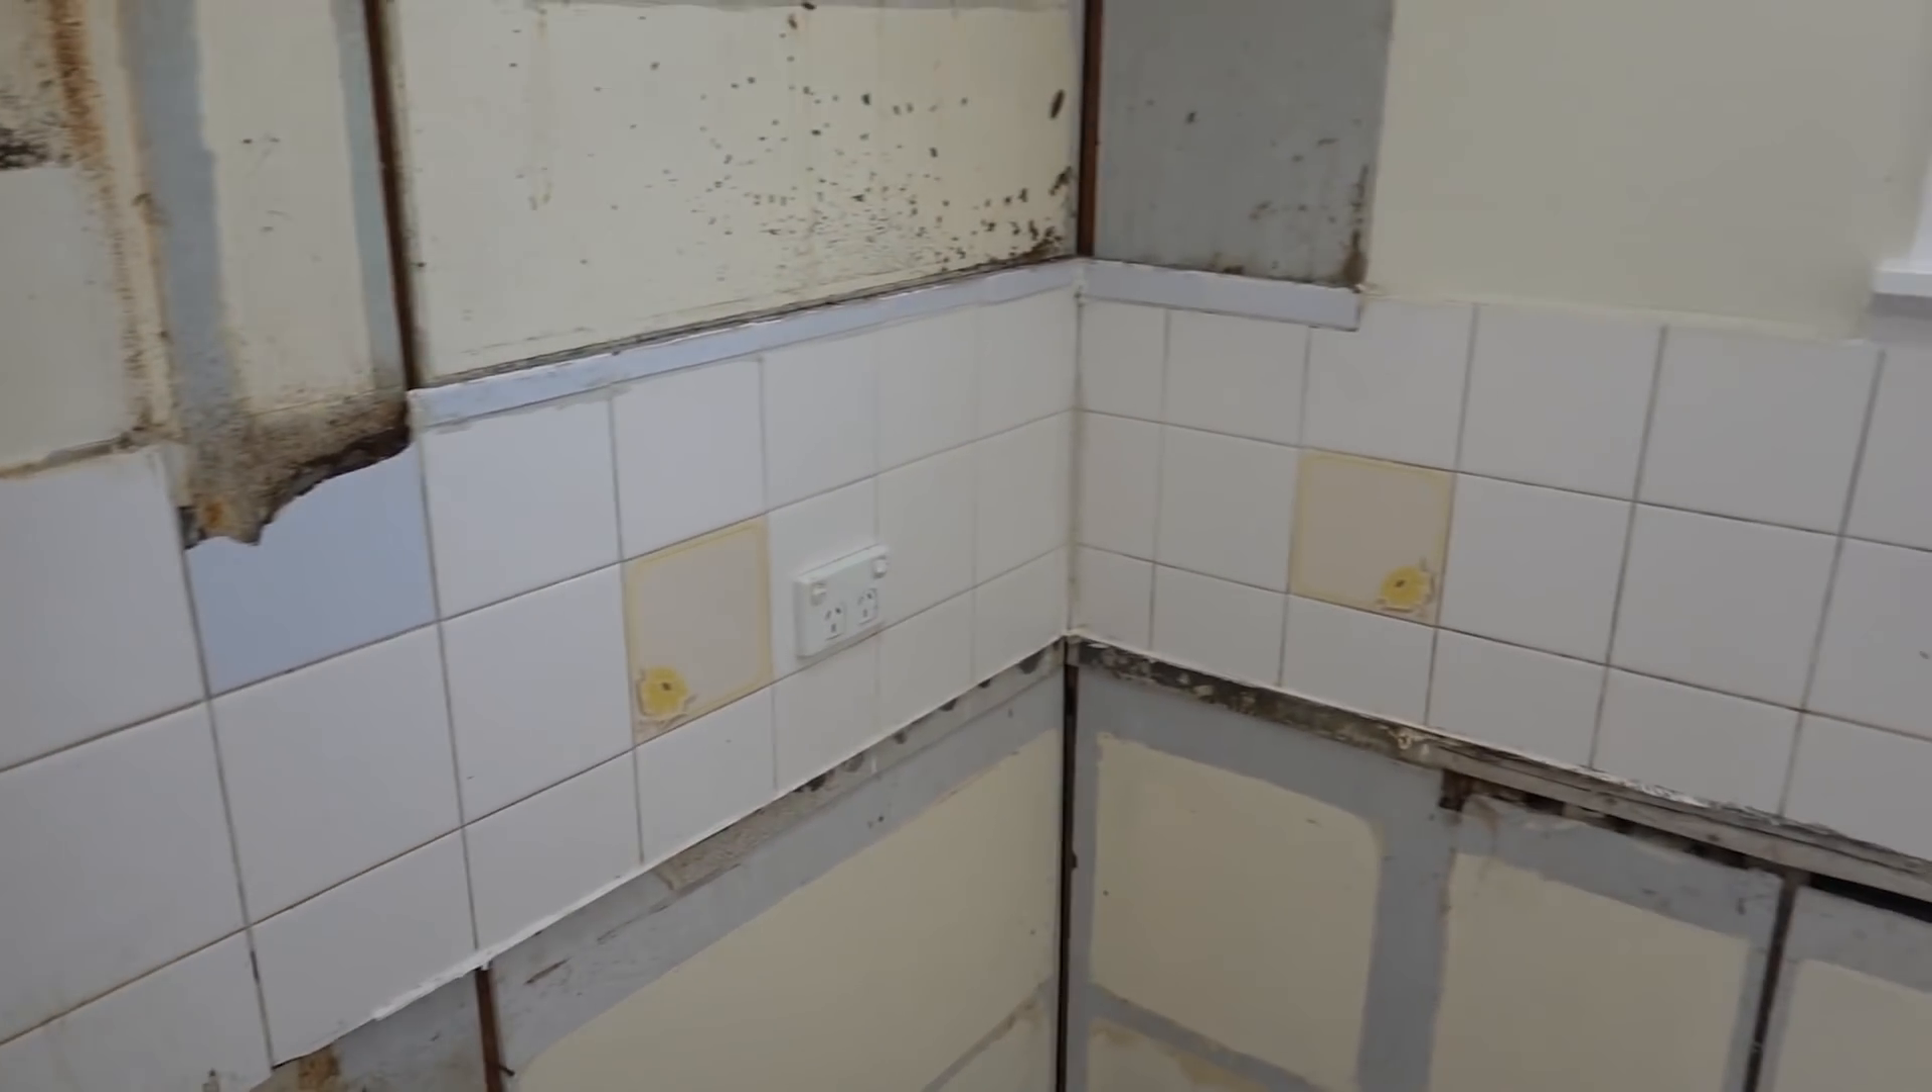All right guys, so now we've got pretty much most of the kitchen now removed, all we've basically got left is these tiles.